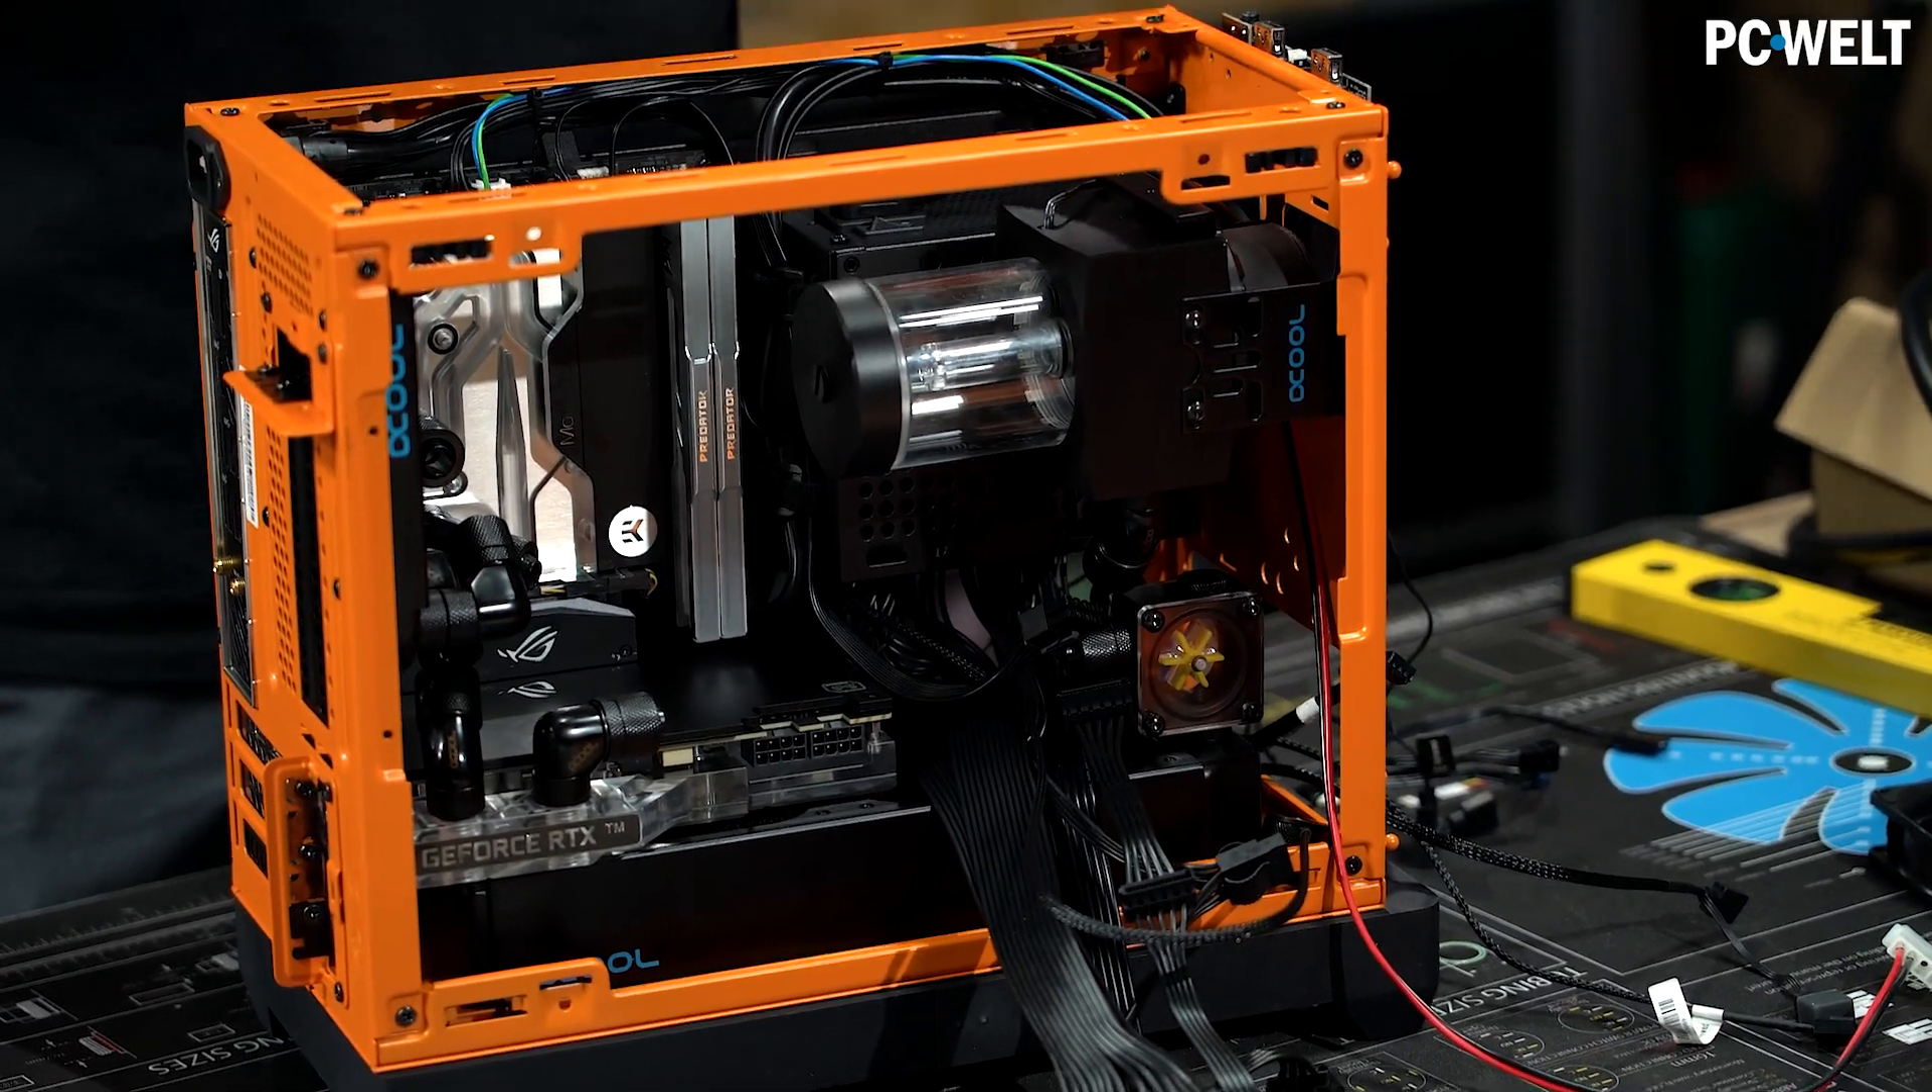Kleines Zwischenupdate, Ausgleichsbehälter mit Pumpe montiert.